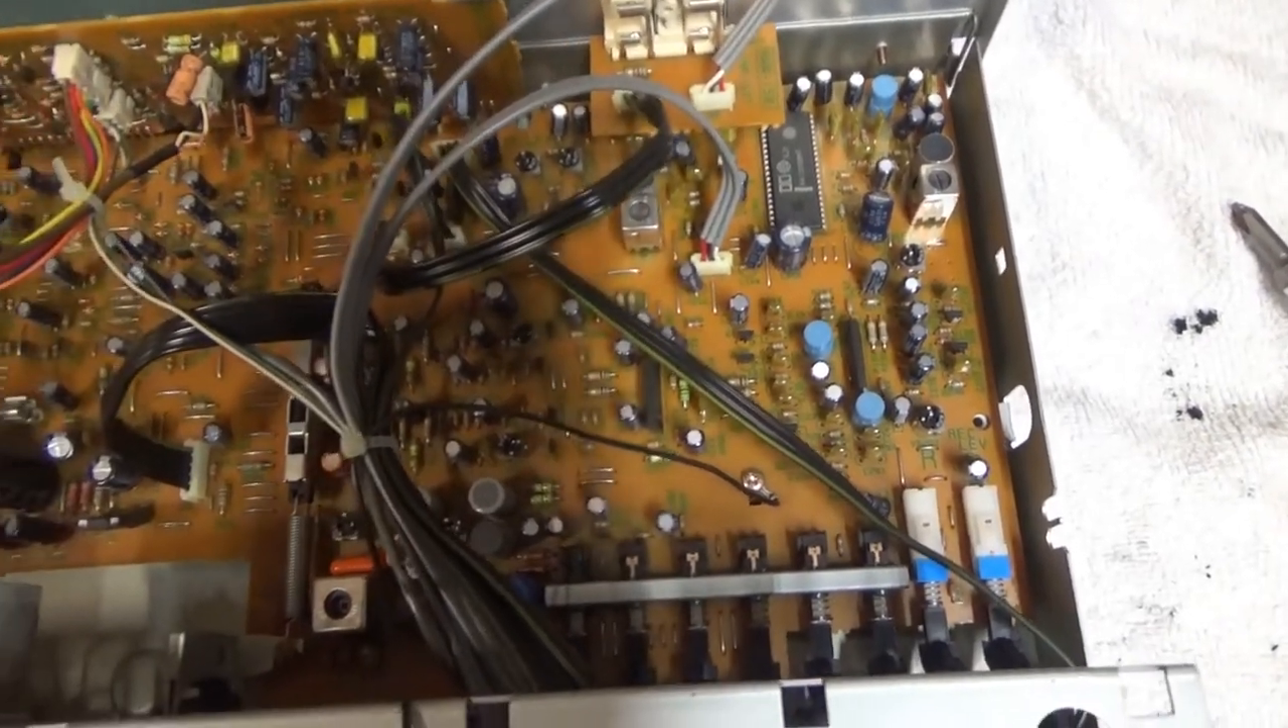Alright, and here is the cassette deck with top off.